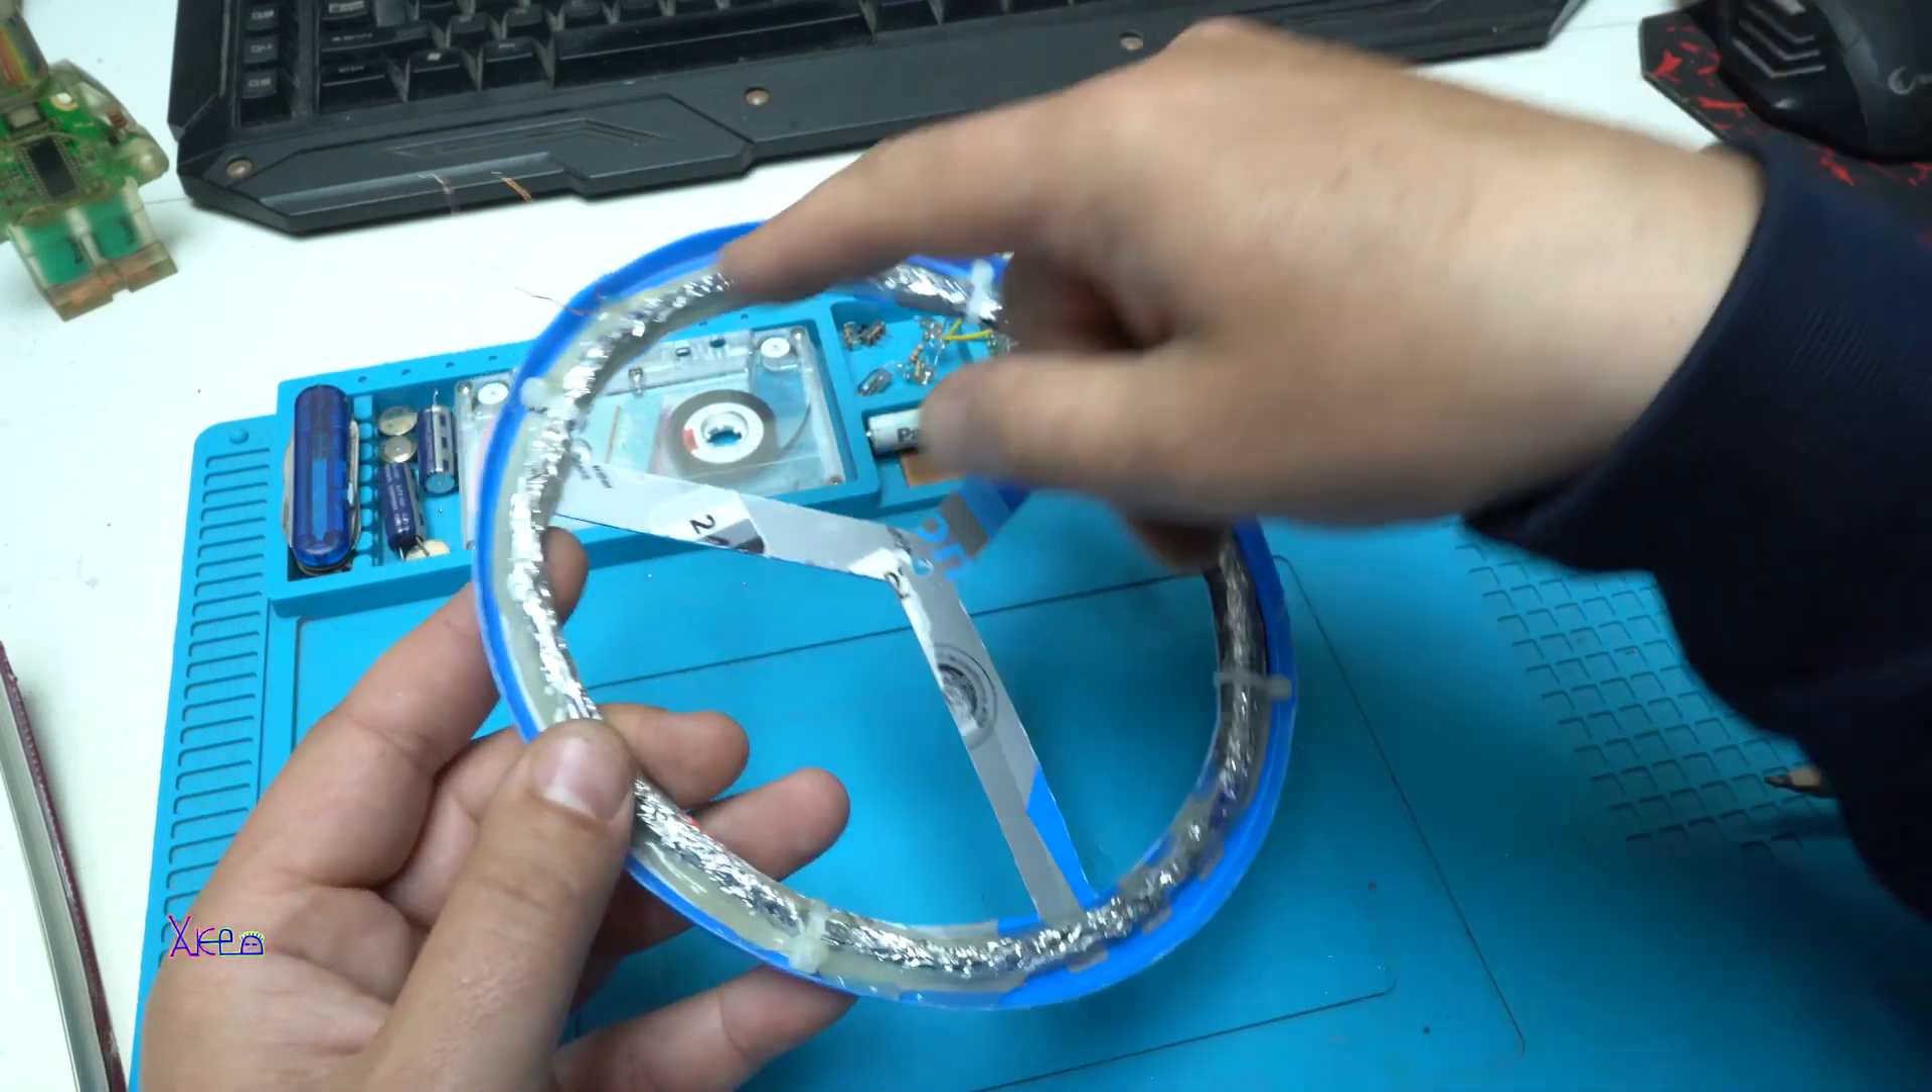You have two ends on this side and also I have put a aluminum shield on the copper coil which is good.